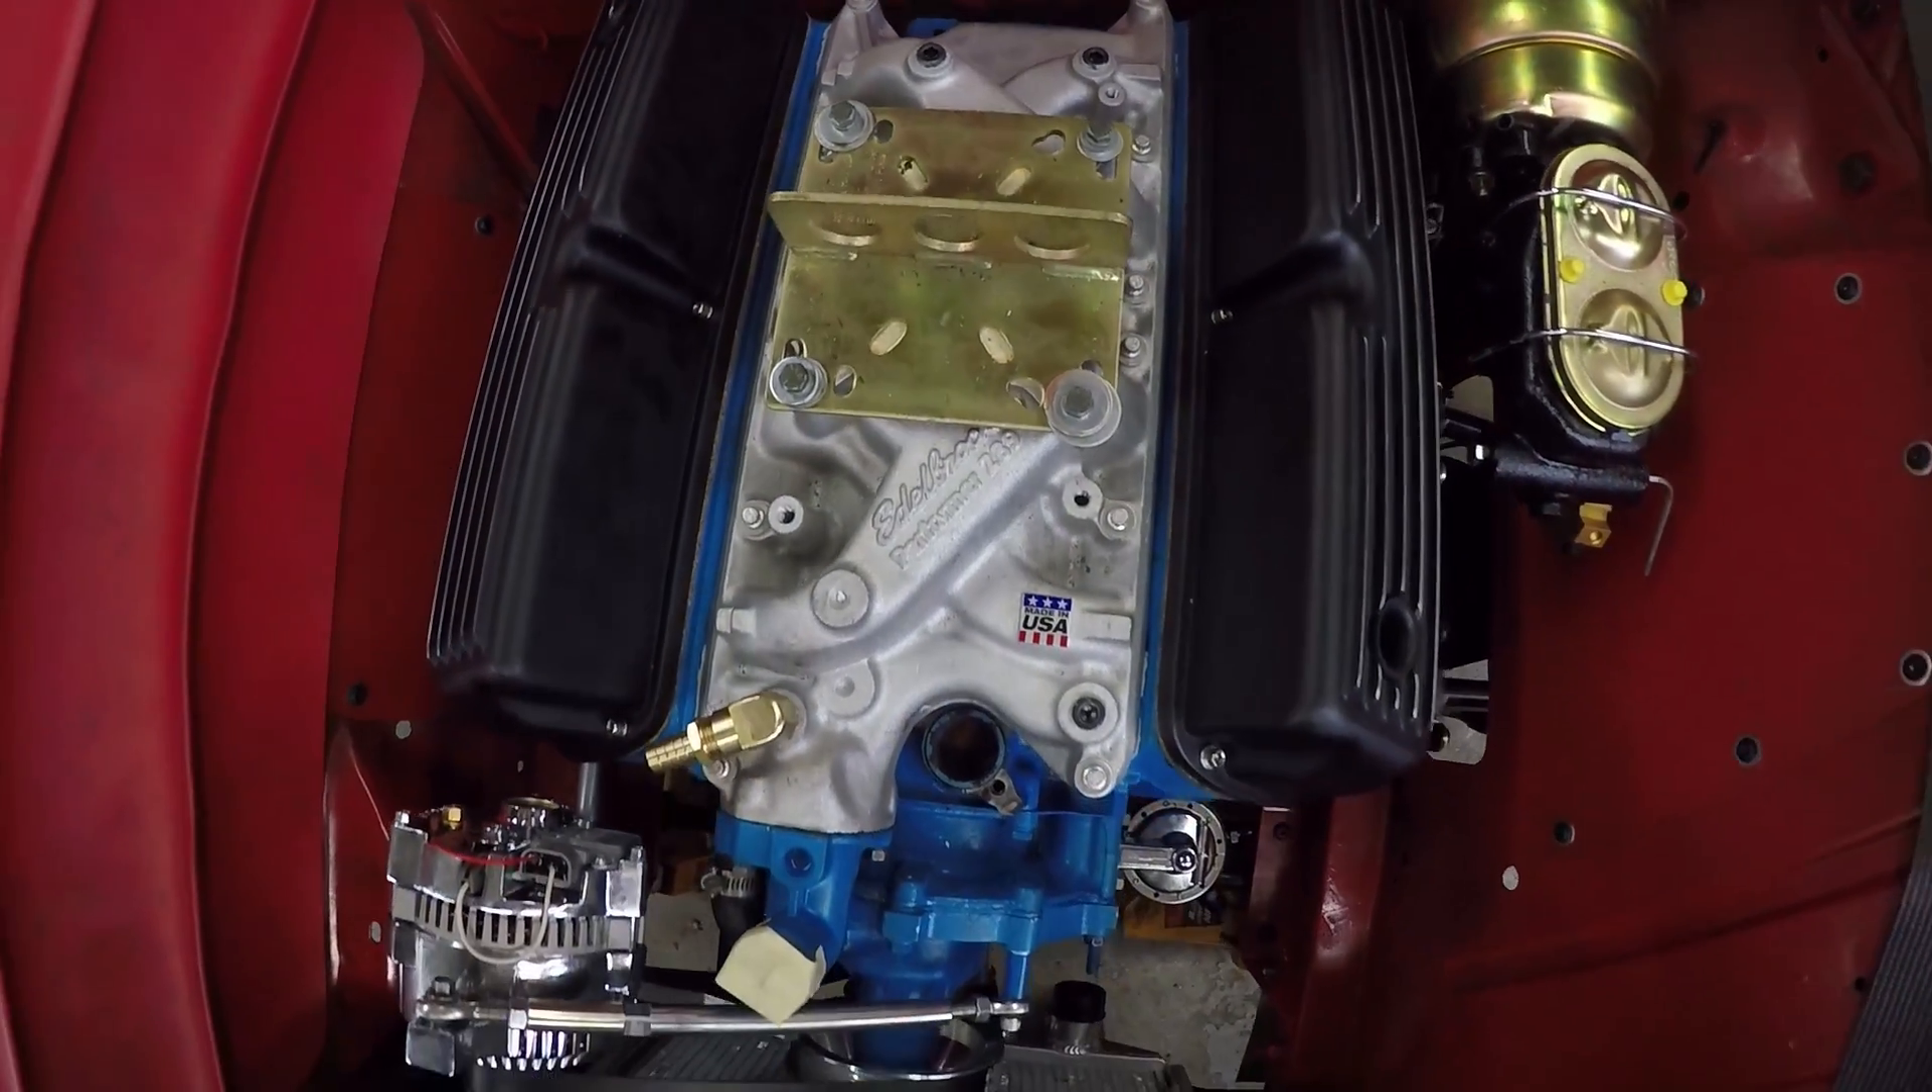At least I can pause here for a moment and say, okay, the 302 Redeemer is in the Vagabond Falcon. Now, Windsor Block isn't that big, but when you see it inside of a Falcon, looks beefy.